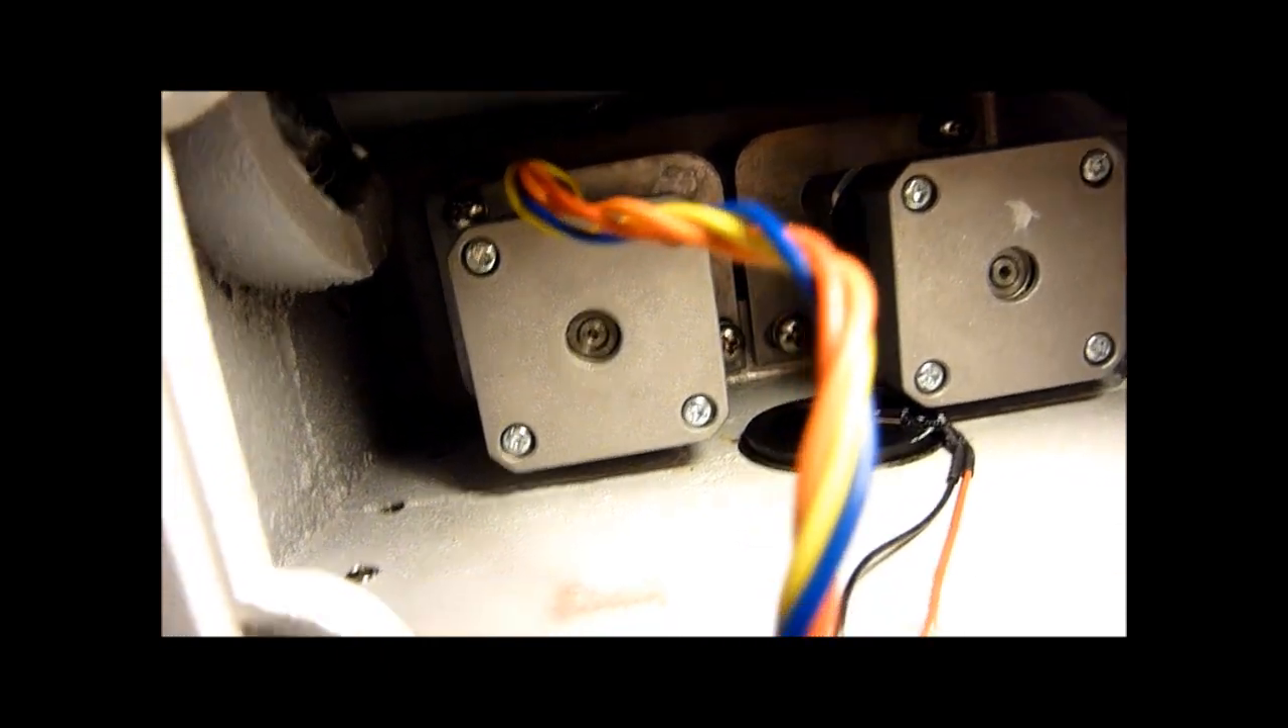Right I've screwed both the two motors back in, you can see the screws there's two, one each corner that you have to screw back in, it's quite fiddly and quite tight in there.